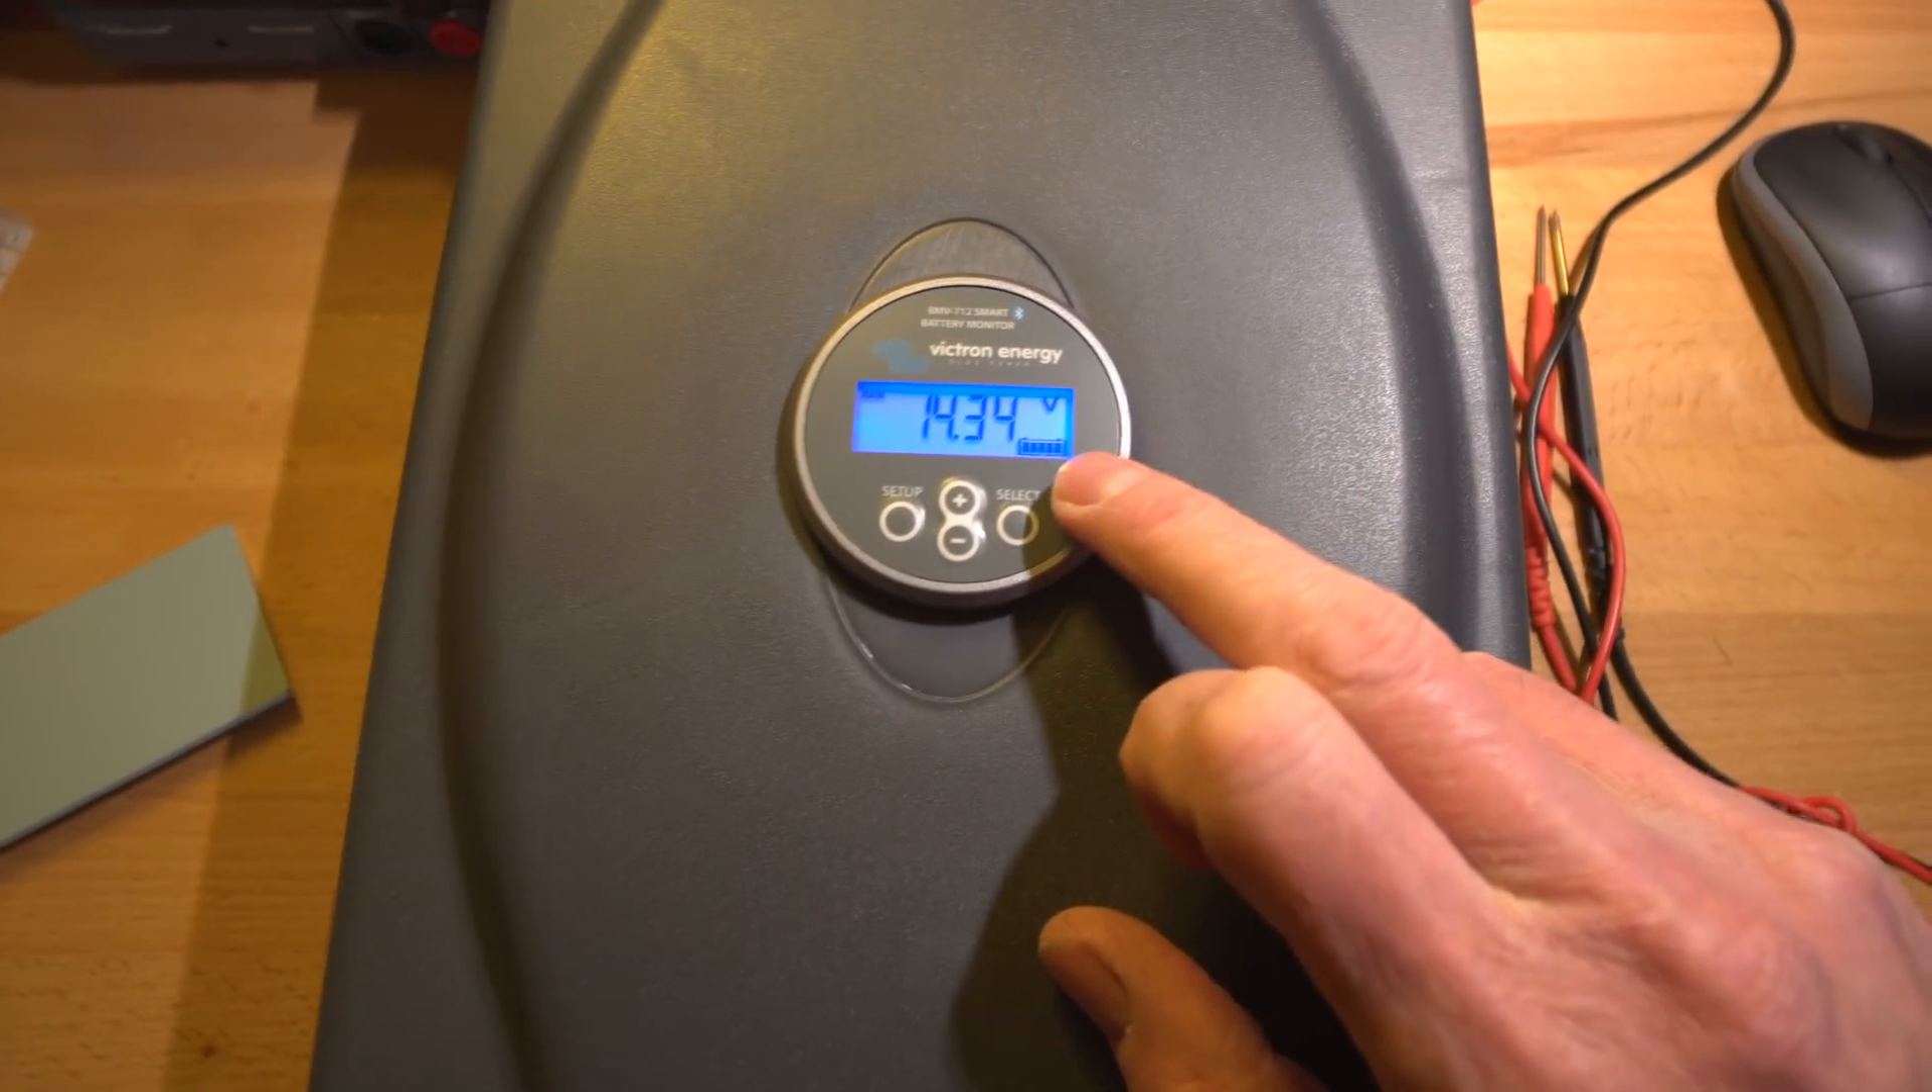This is the battery meter installed on the front.